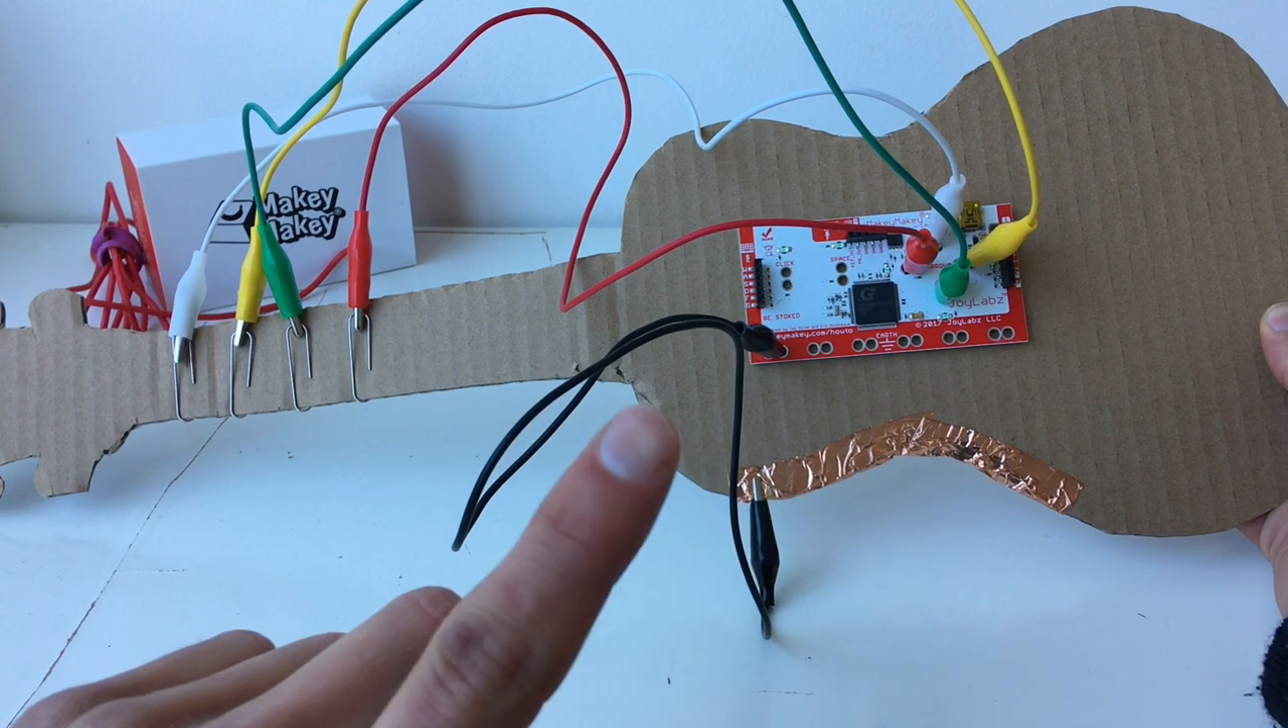Okay so you'll see here that I've wired up the makey makey I've got all of our coloured alligator clips here attached to the arrows and I've connected the black cable to the ground and the copper tape.